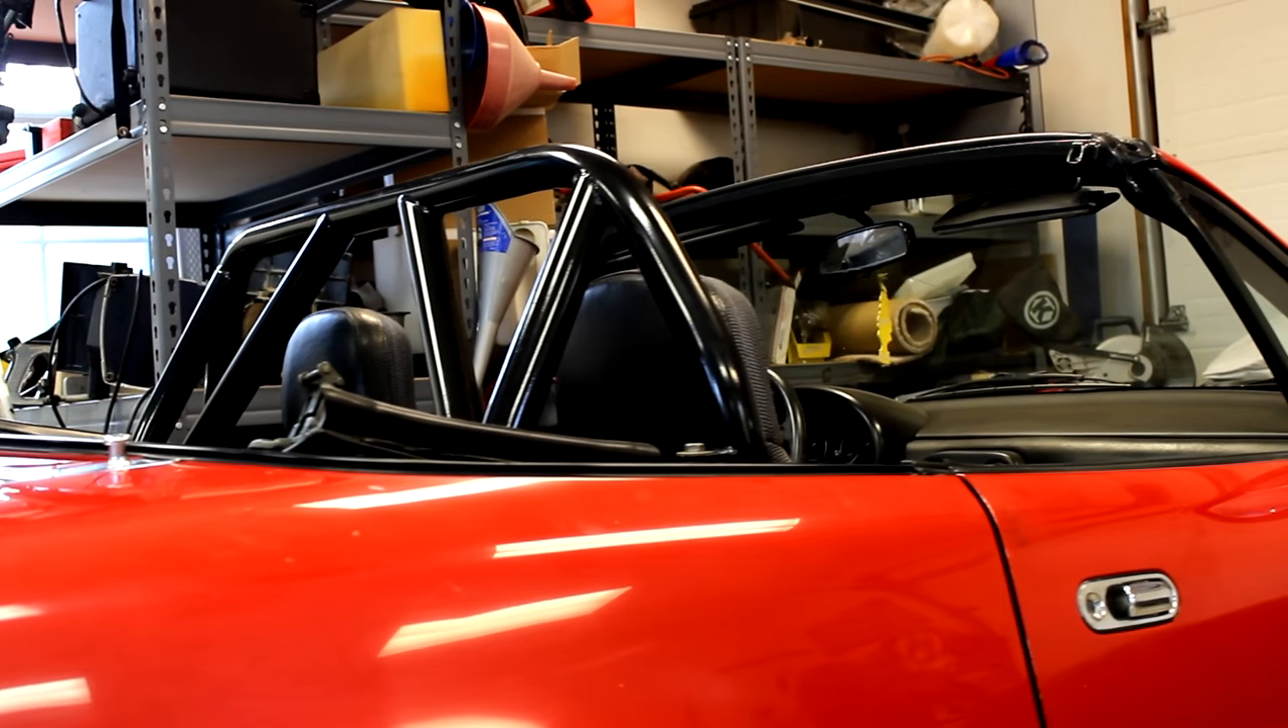Now your roll bar is completely installed. Here are some shots of my finished bar.